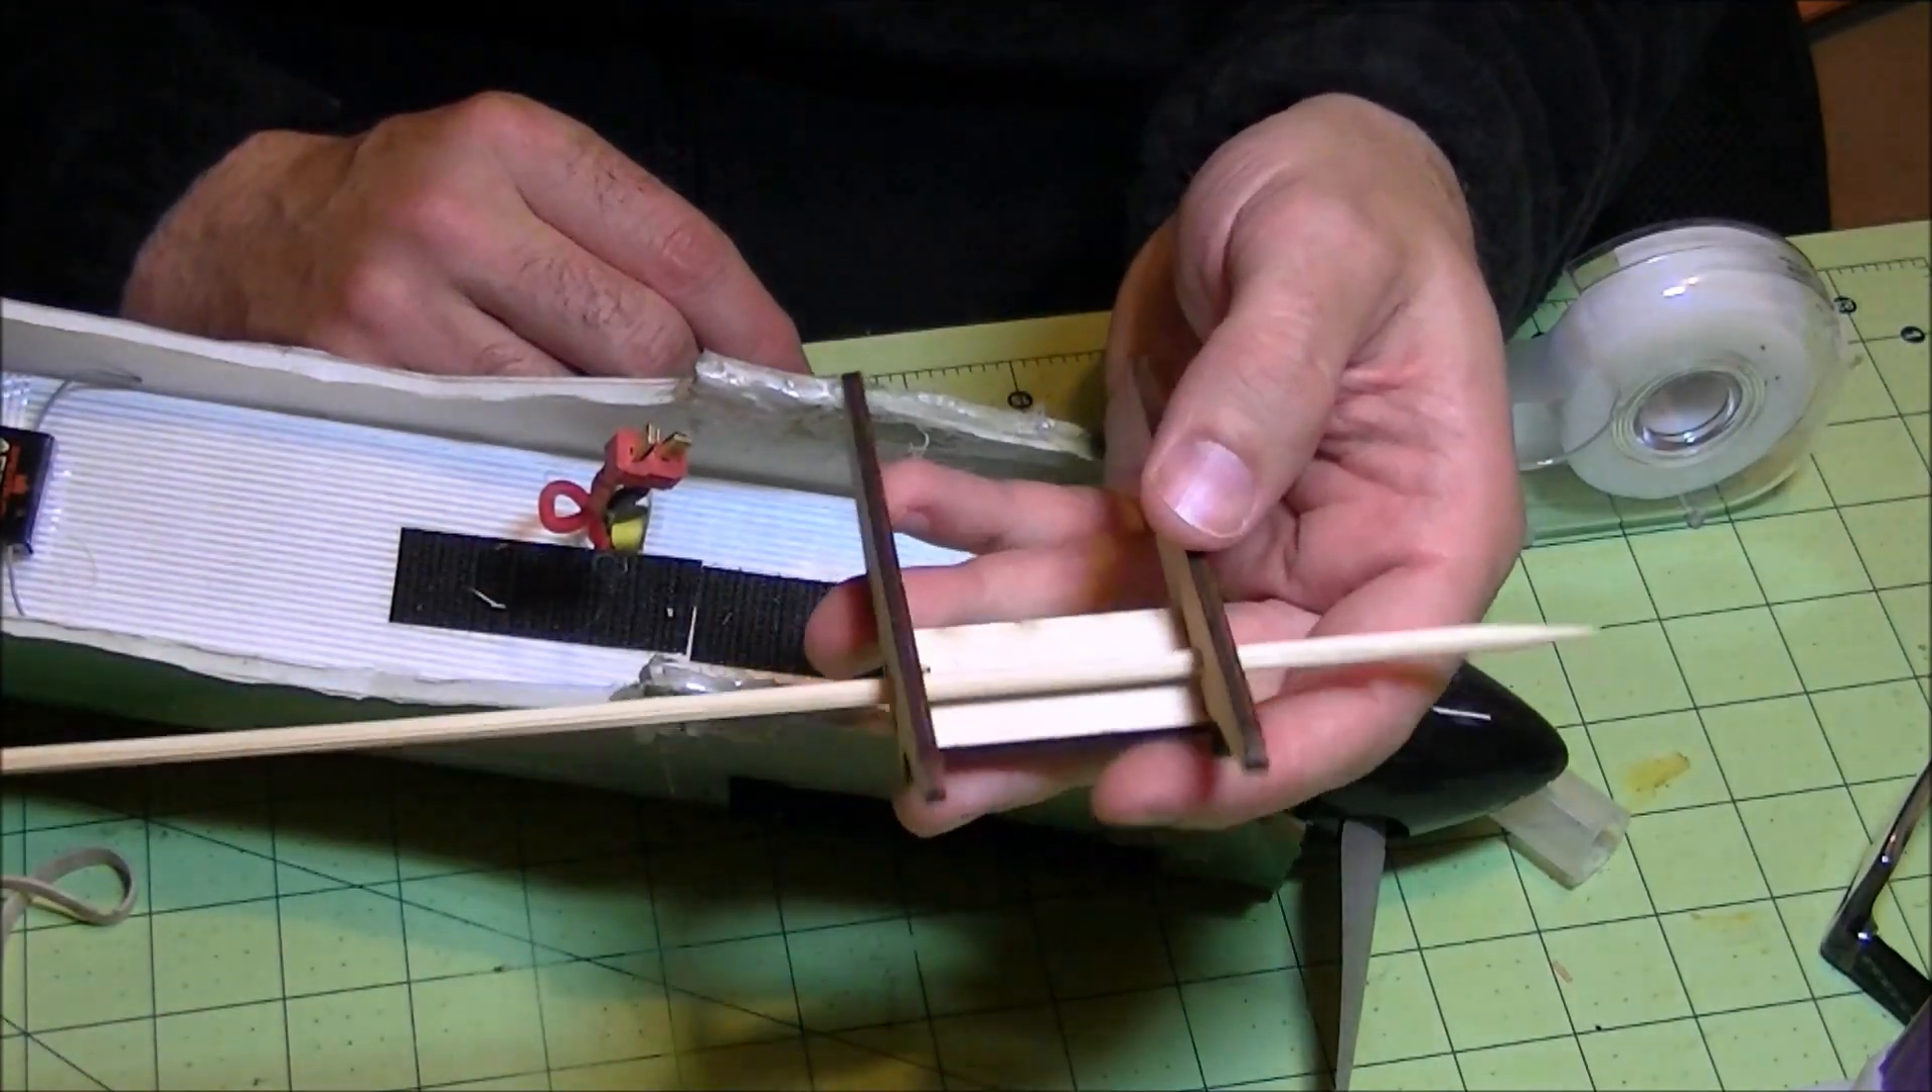Okay, now I got my hole drilled, I got my holes drilled out, and you can see that barbecue skewer goes through there.